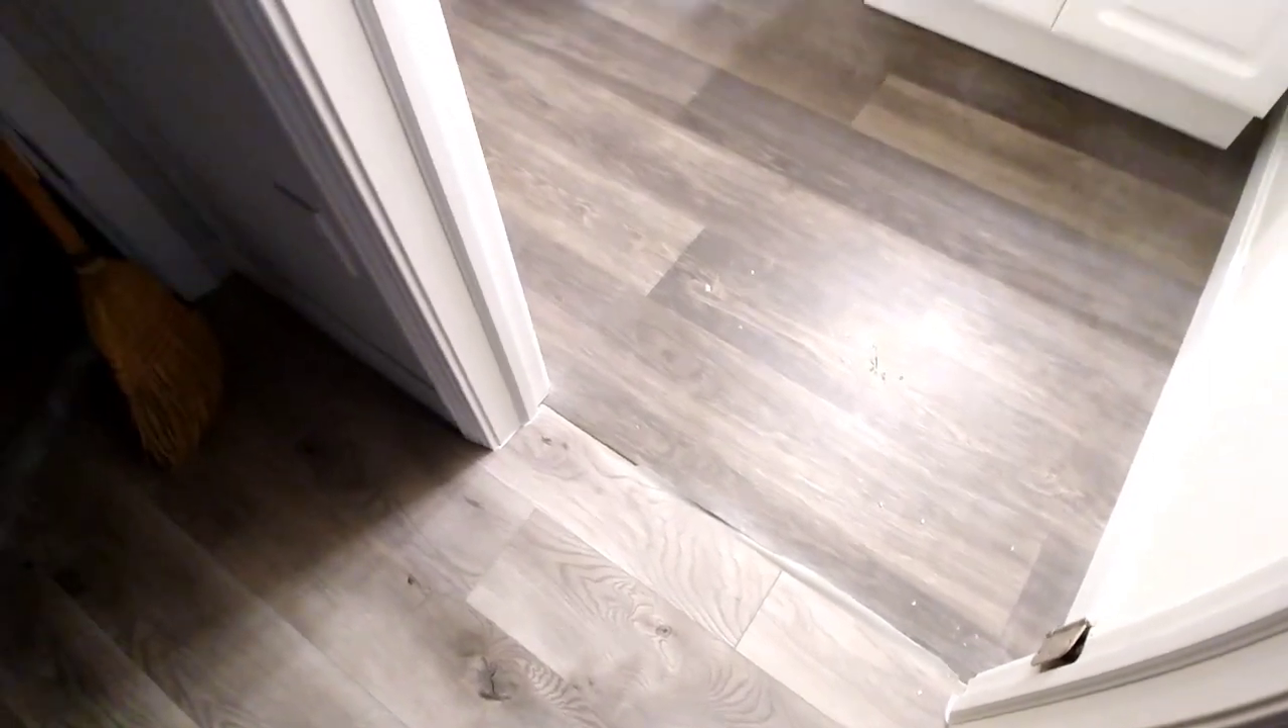The only thing I haven't done is I still got to put the transition pieces in.